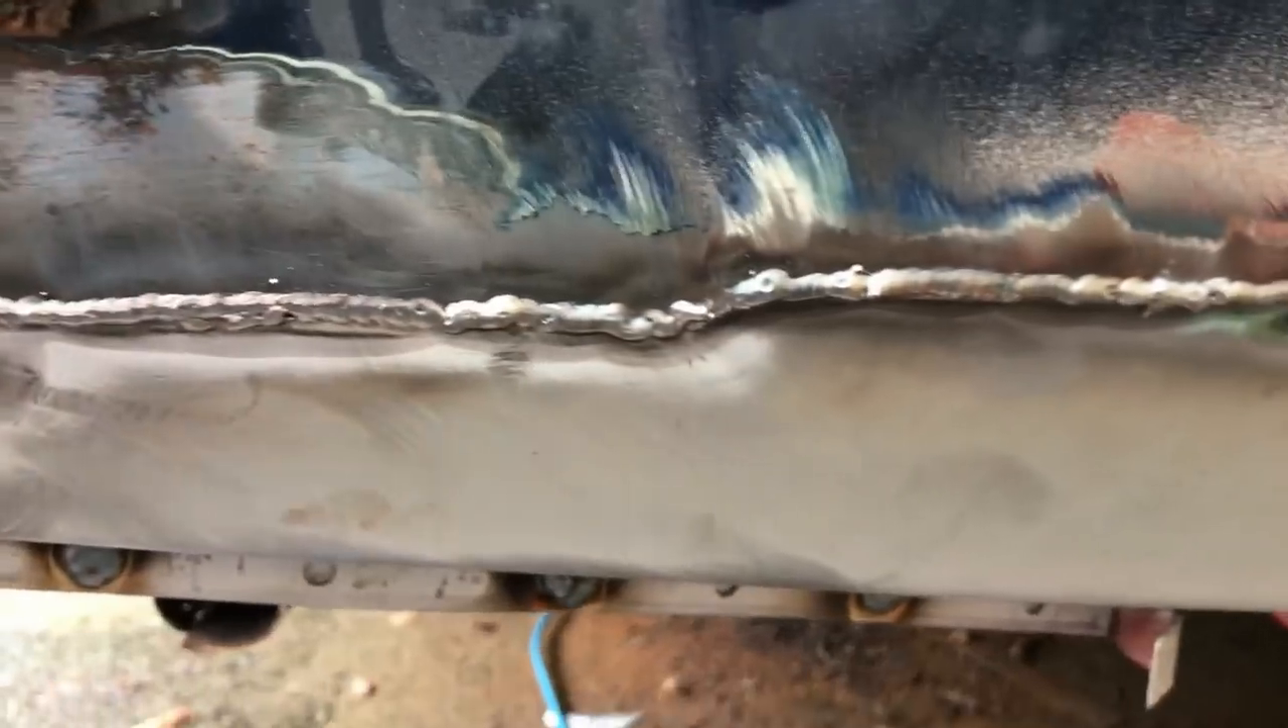Most of the welding is done, I've seamed in along the top.